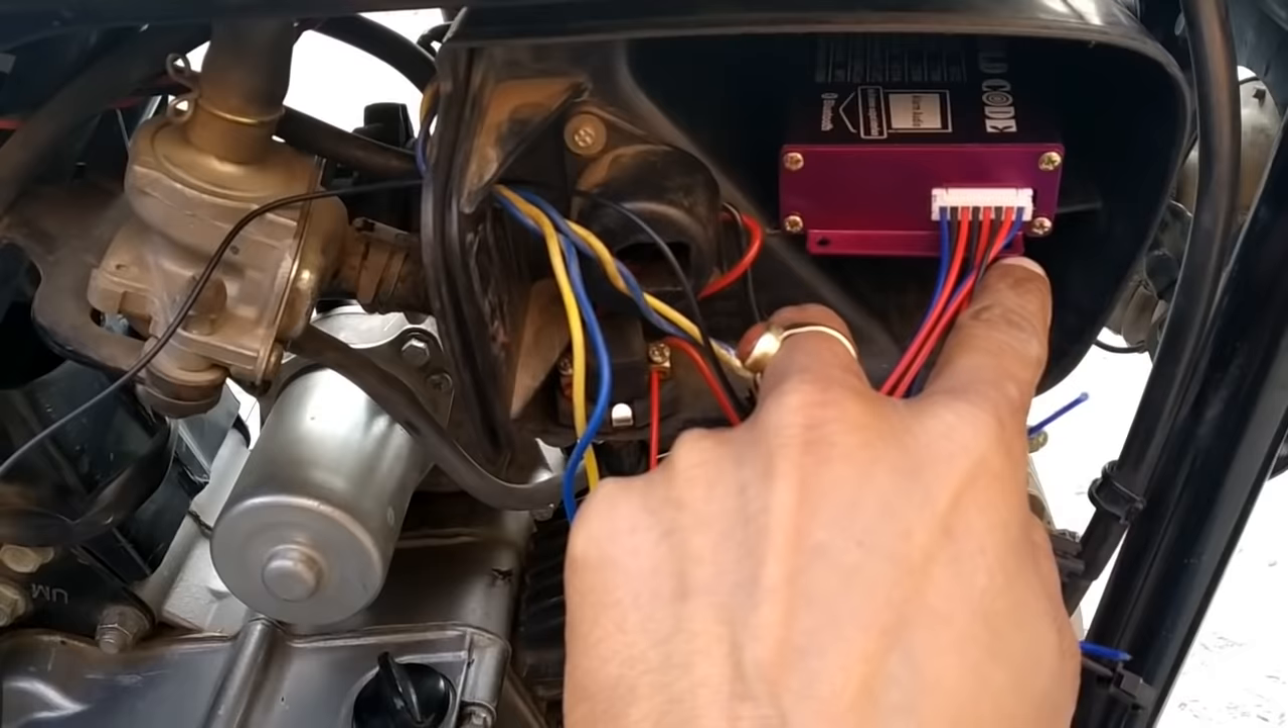अब देख सकते हैं ये device में हमने socket लगा दिया।